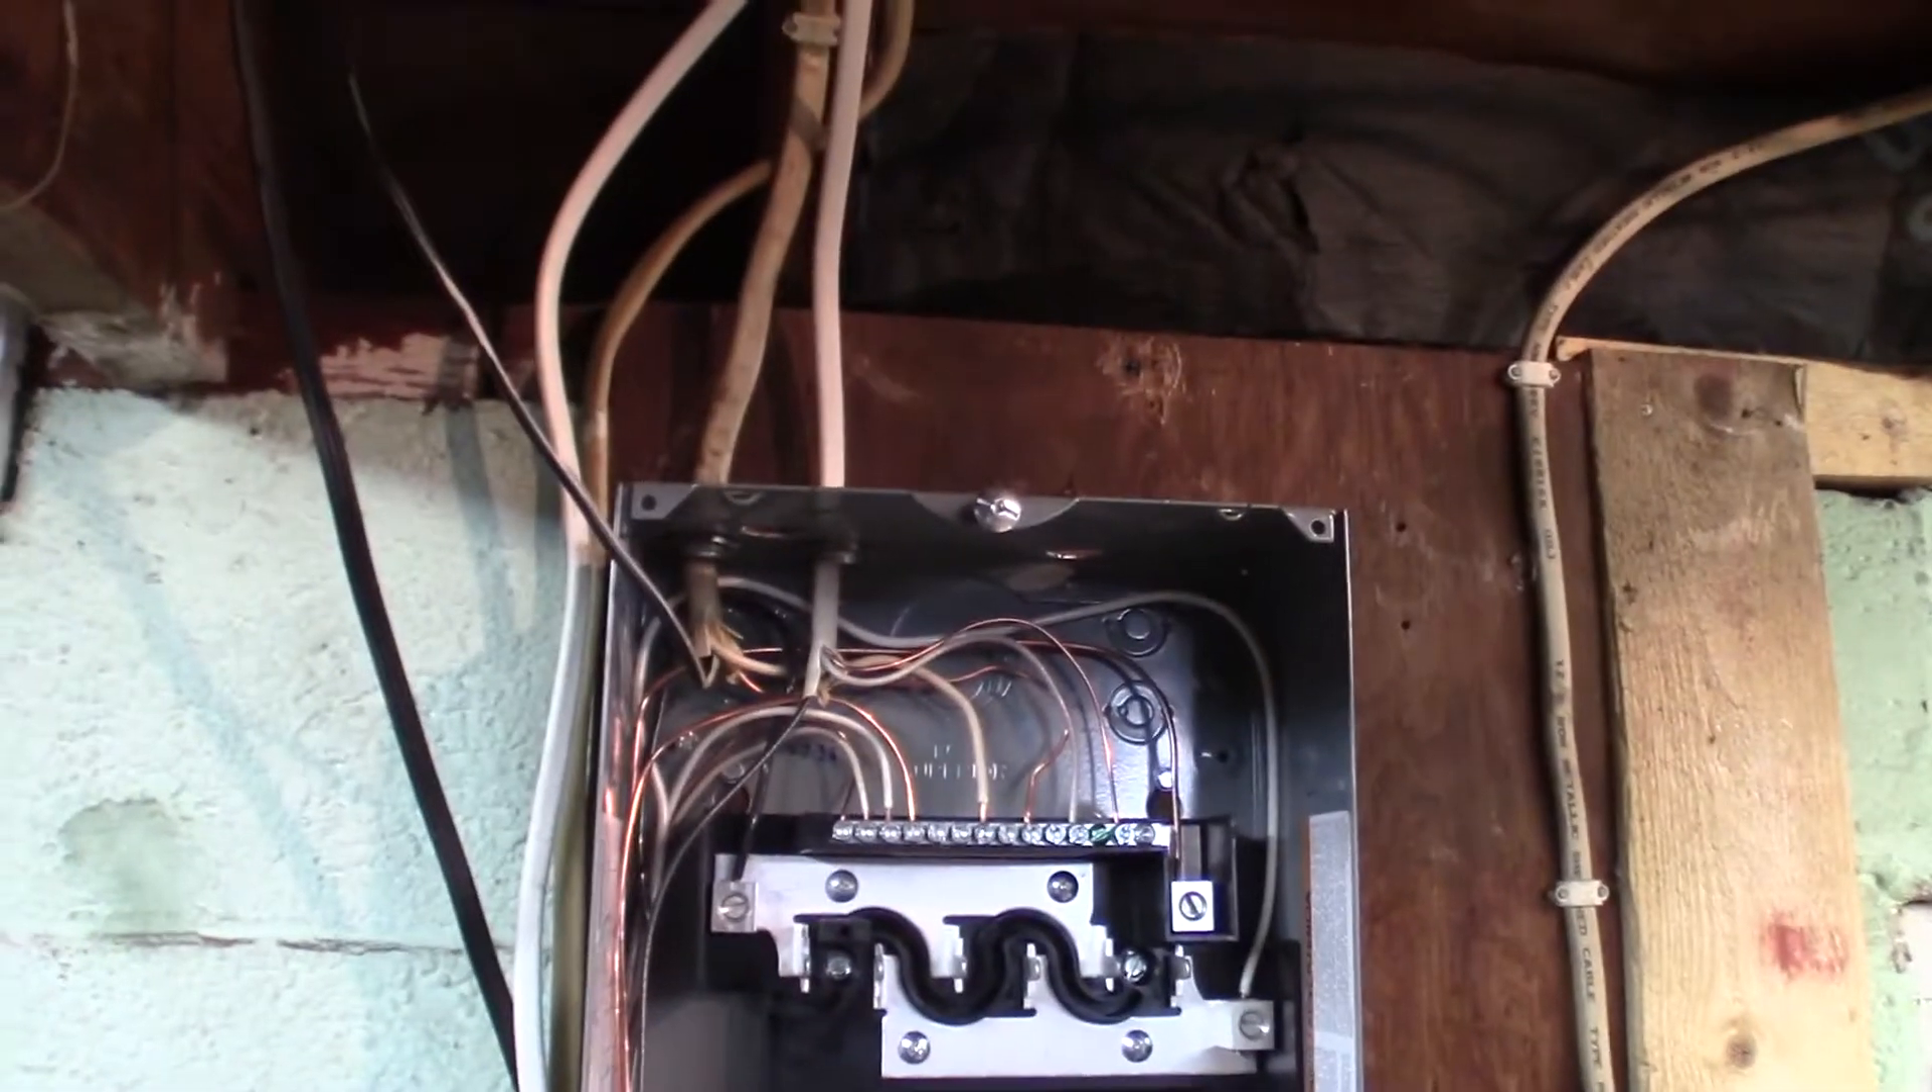So, I've, uh, mounted the breaker box up here. I'm getting all the wires run into it.